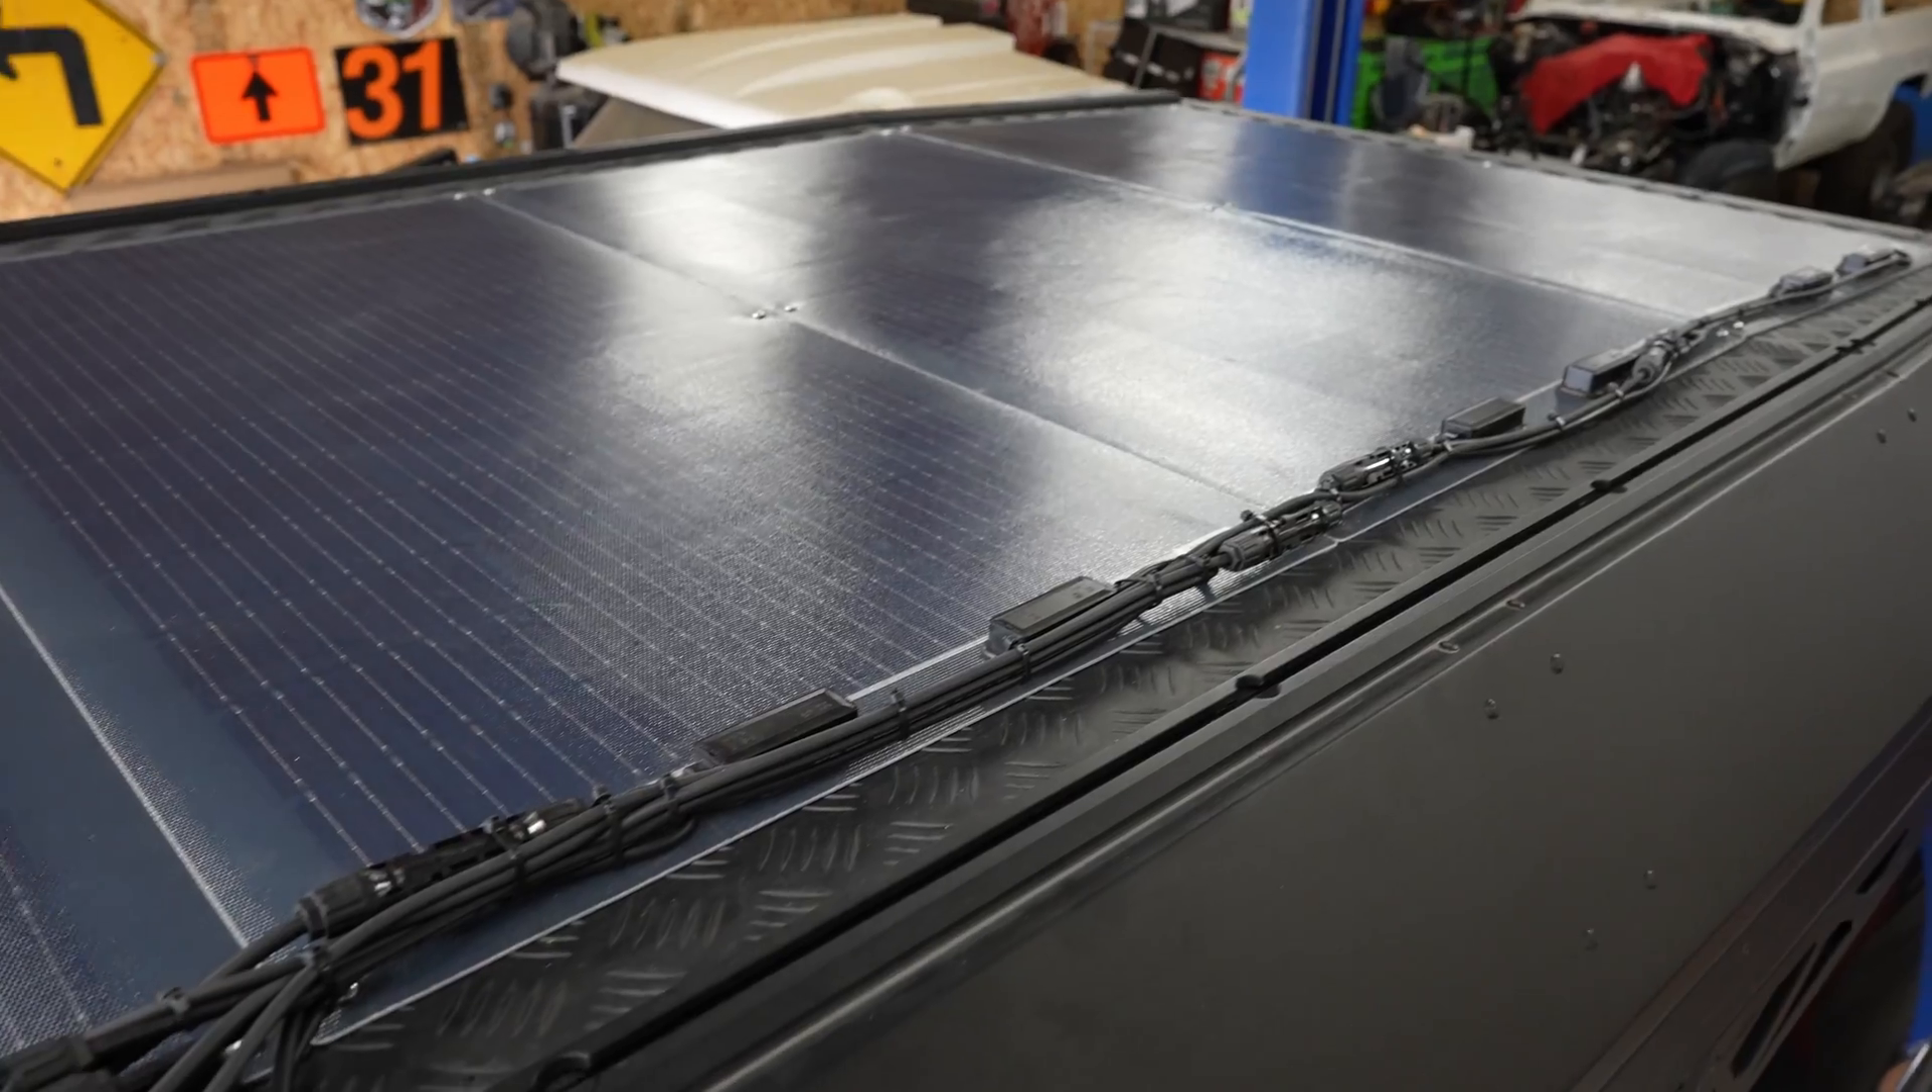All right, we are officially done with the solar panels, mounting them to the roof and doing the wiring.